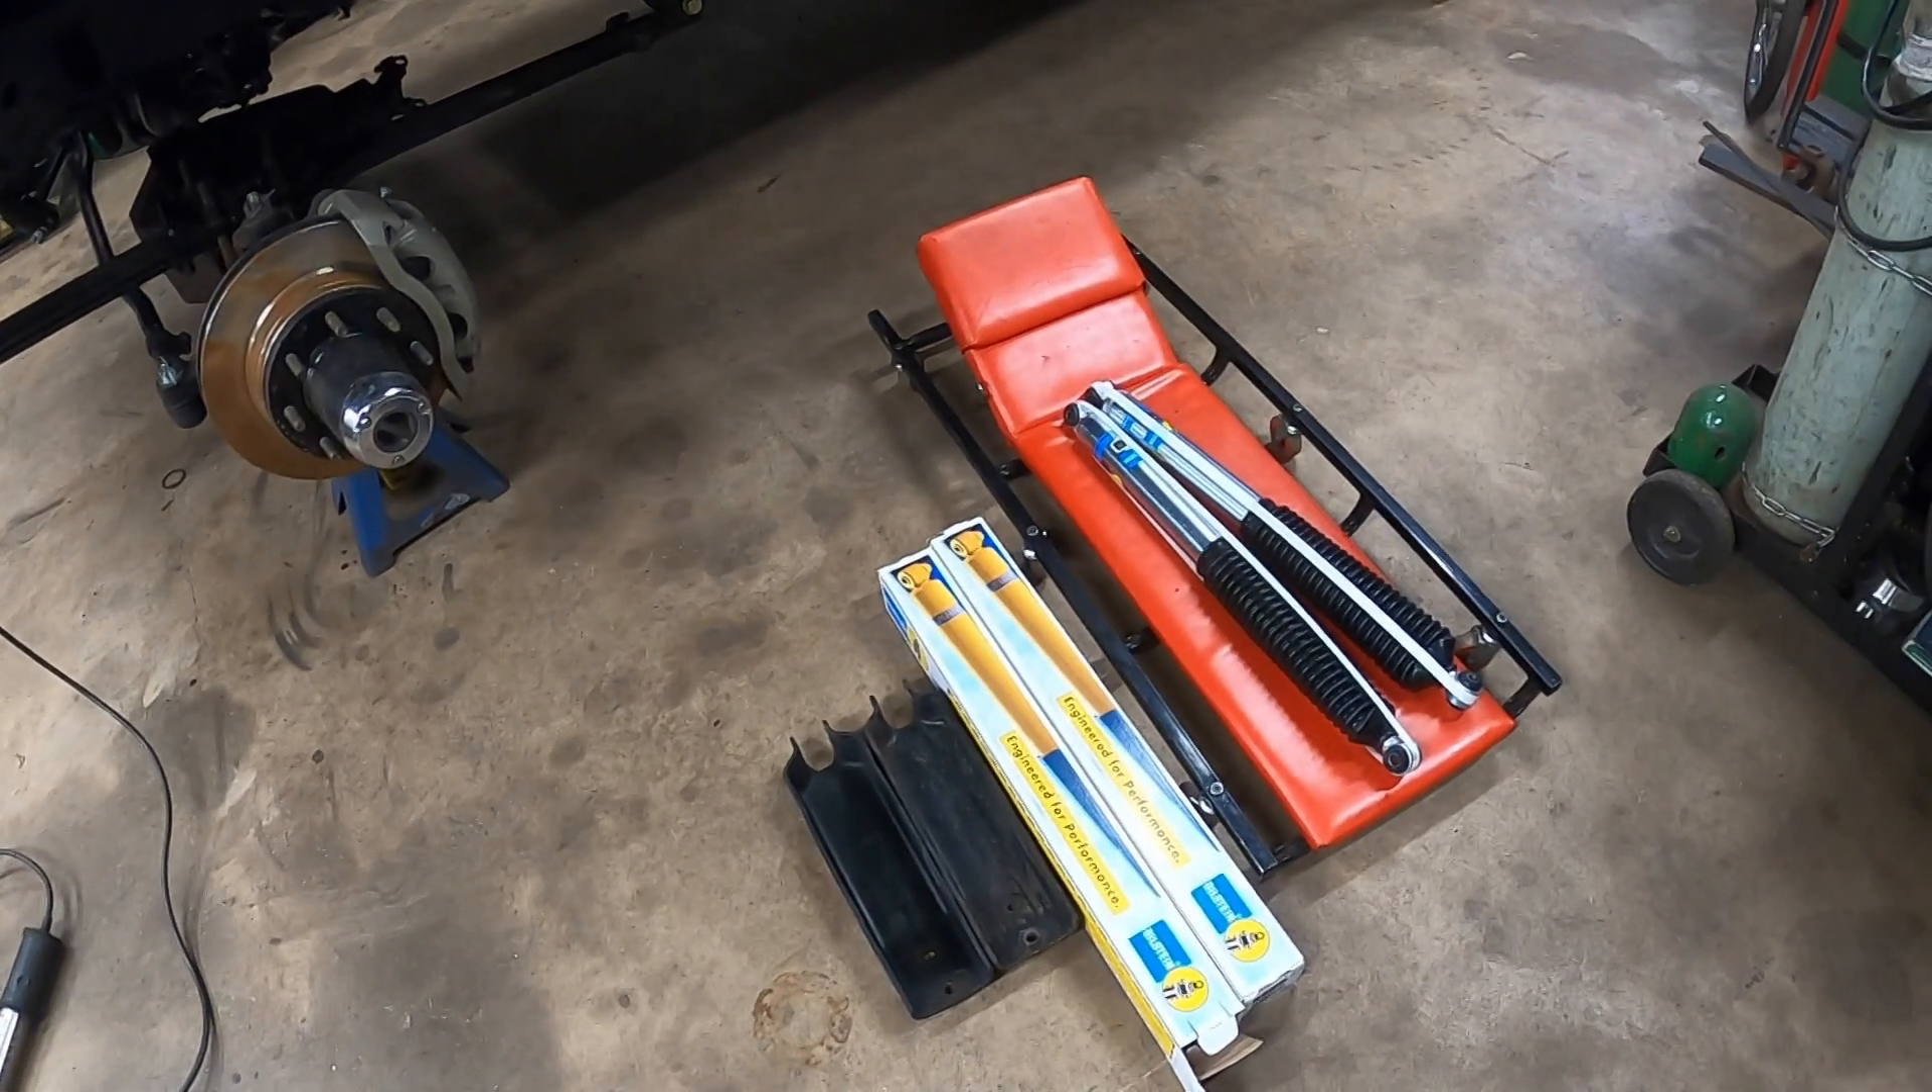So with the track bar done we are honestly almost done with the one ton swap here but we still need to get some shocks in the front.